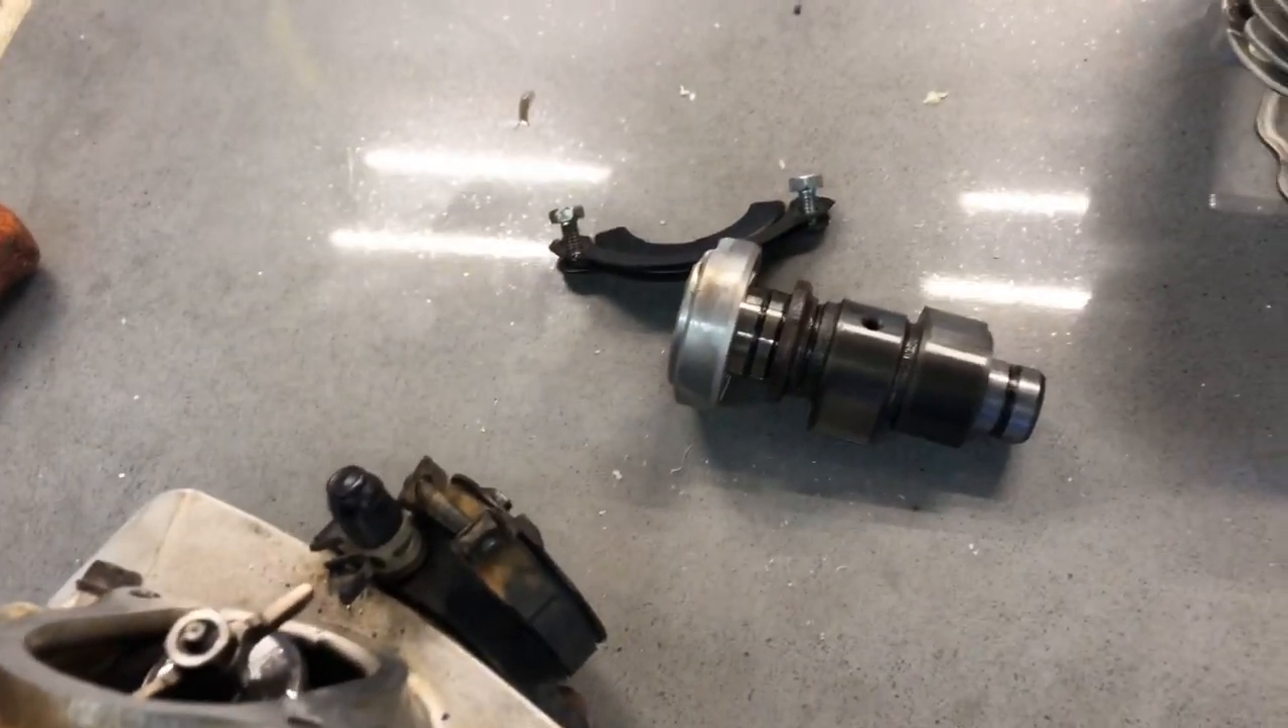I've removed the cam from the cylinder head here.